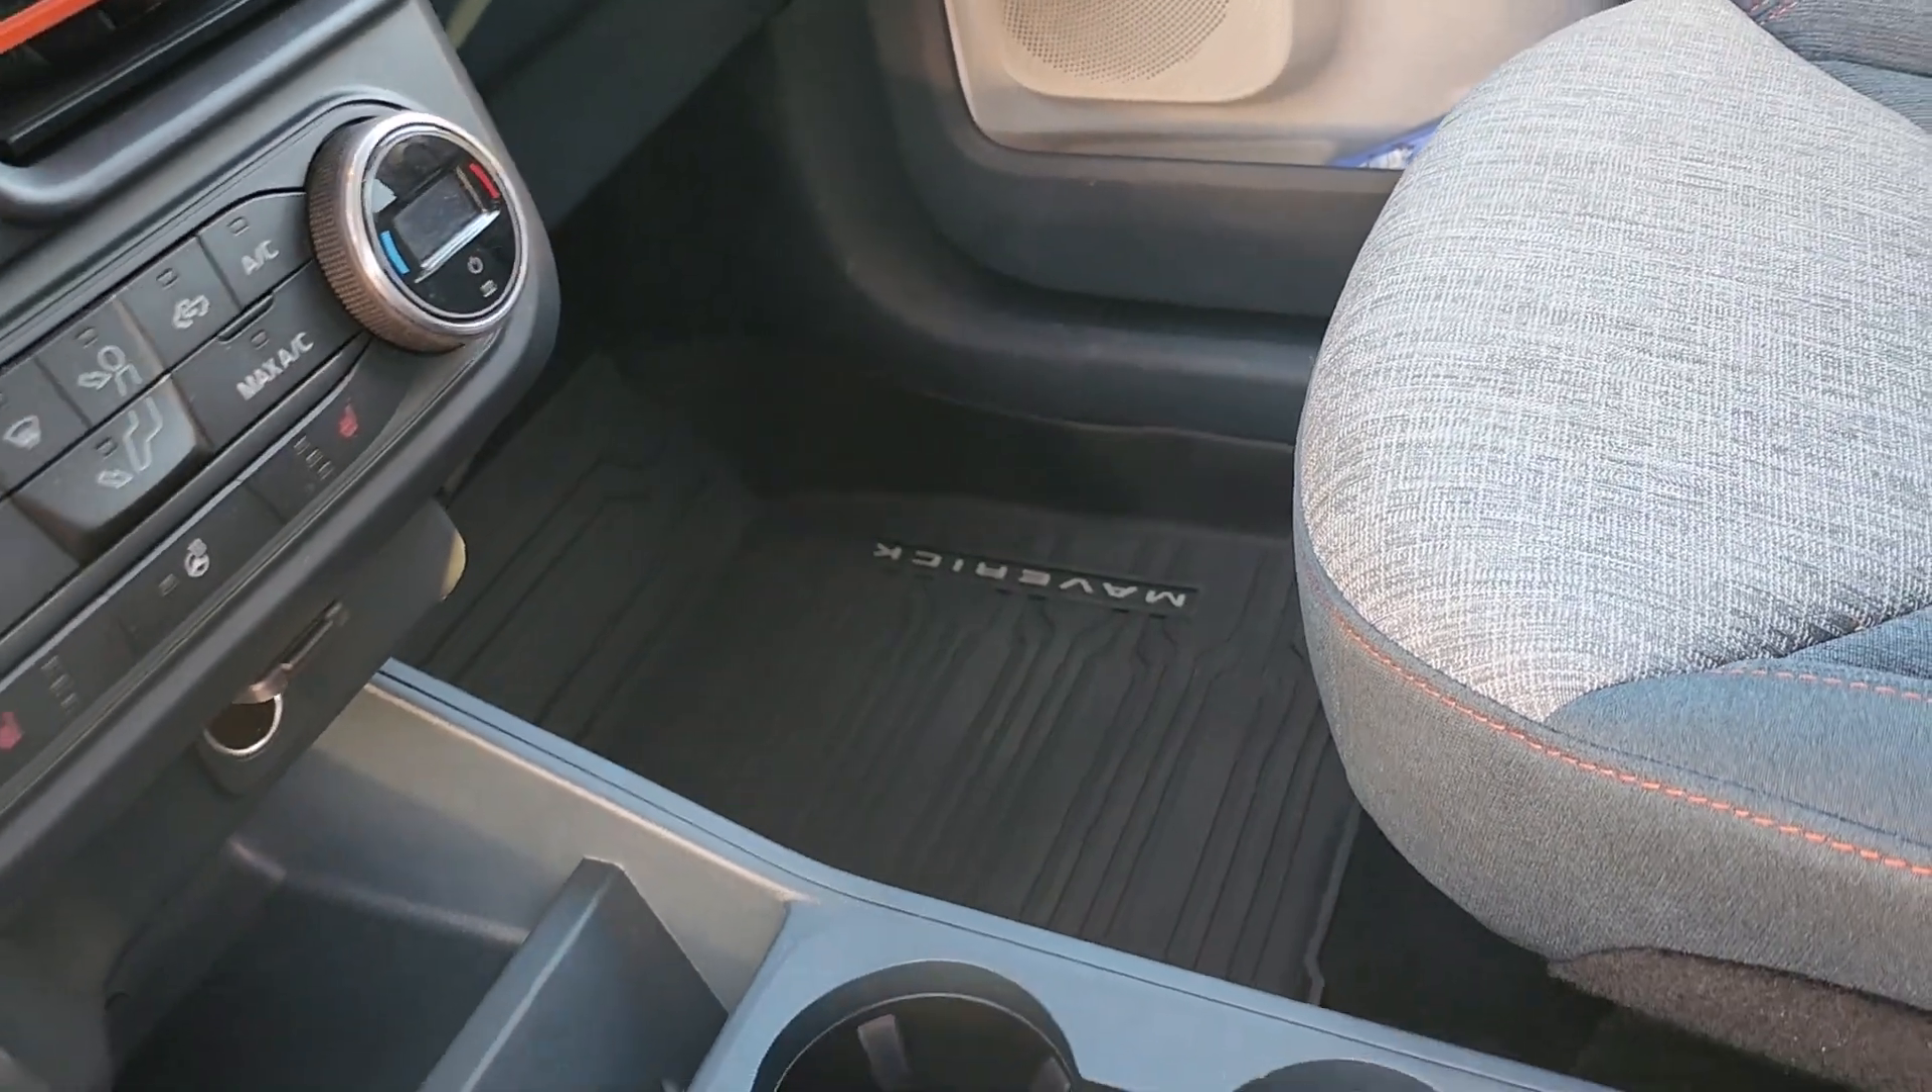Here are my maverick logoed floor mats all weather all installed all done.